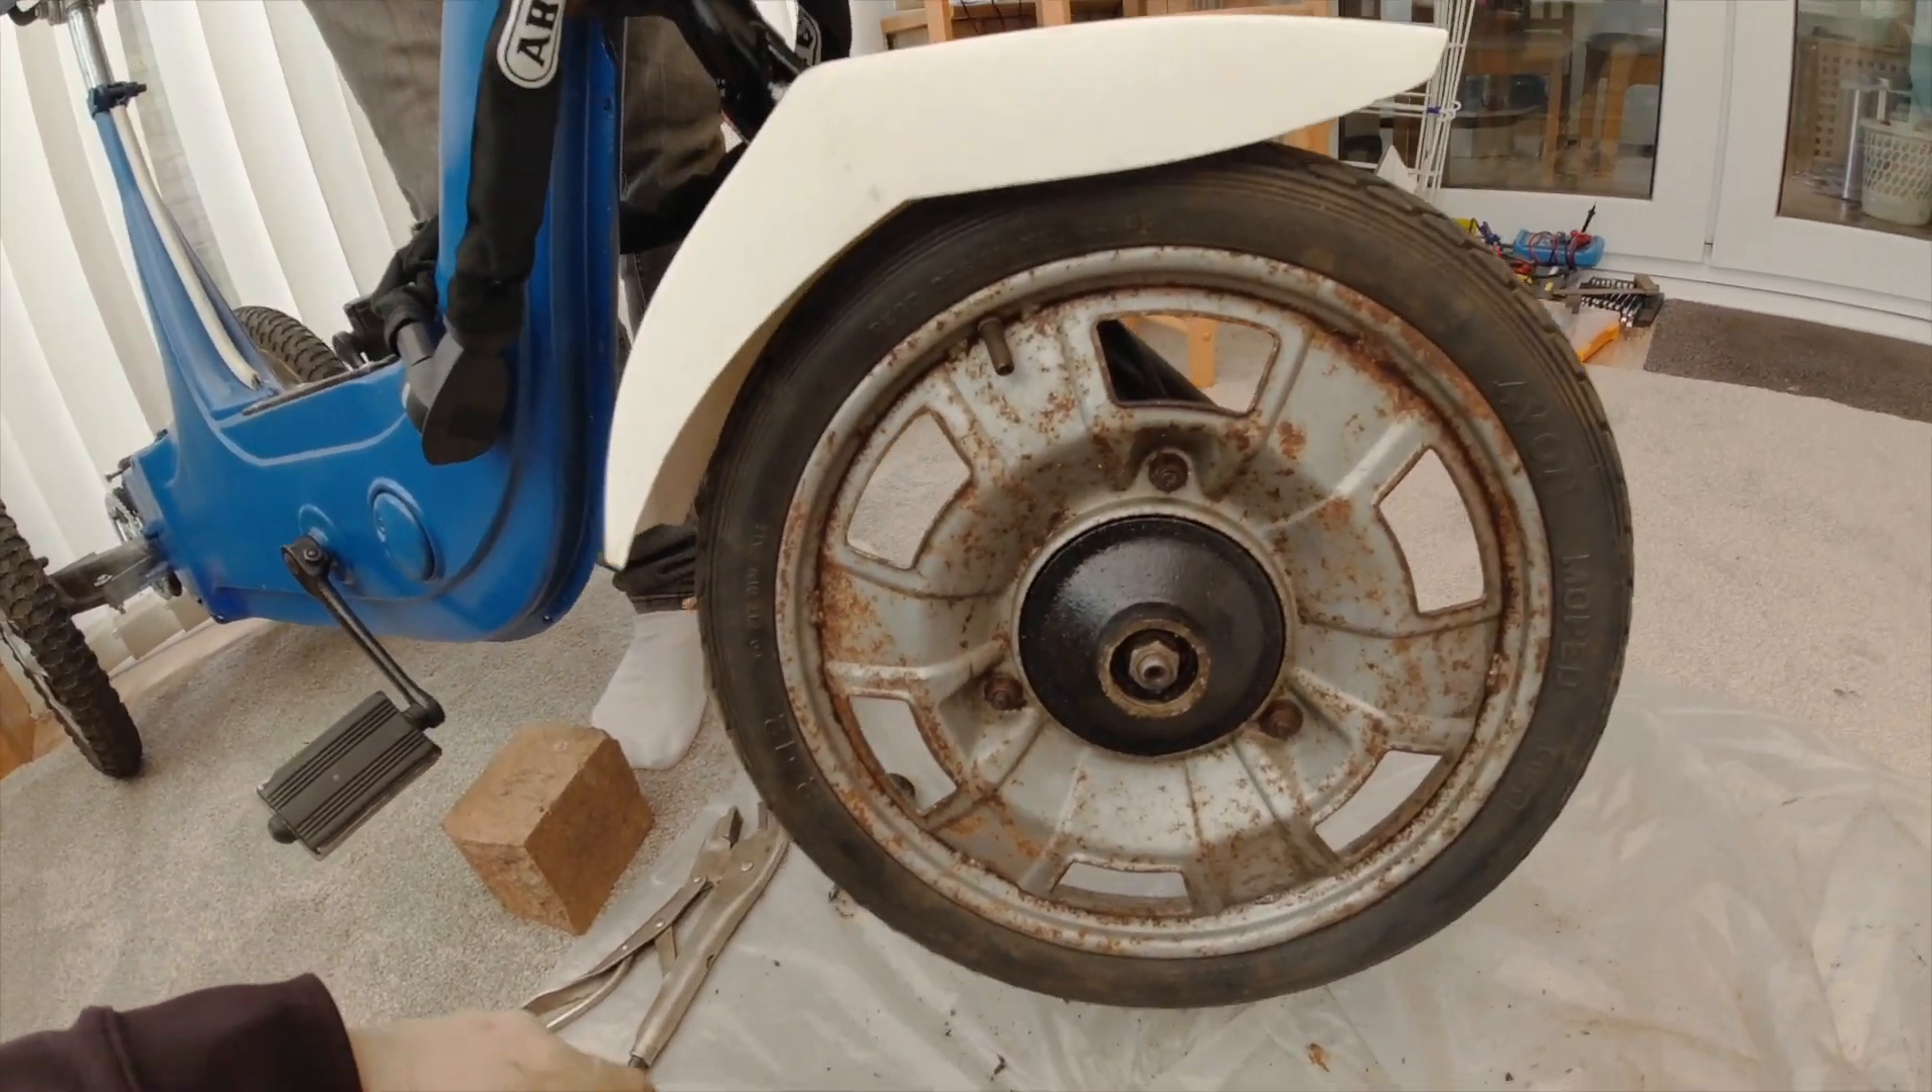Right now we've got the uh wheel back on.